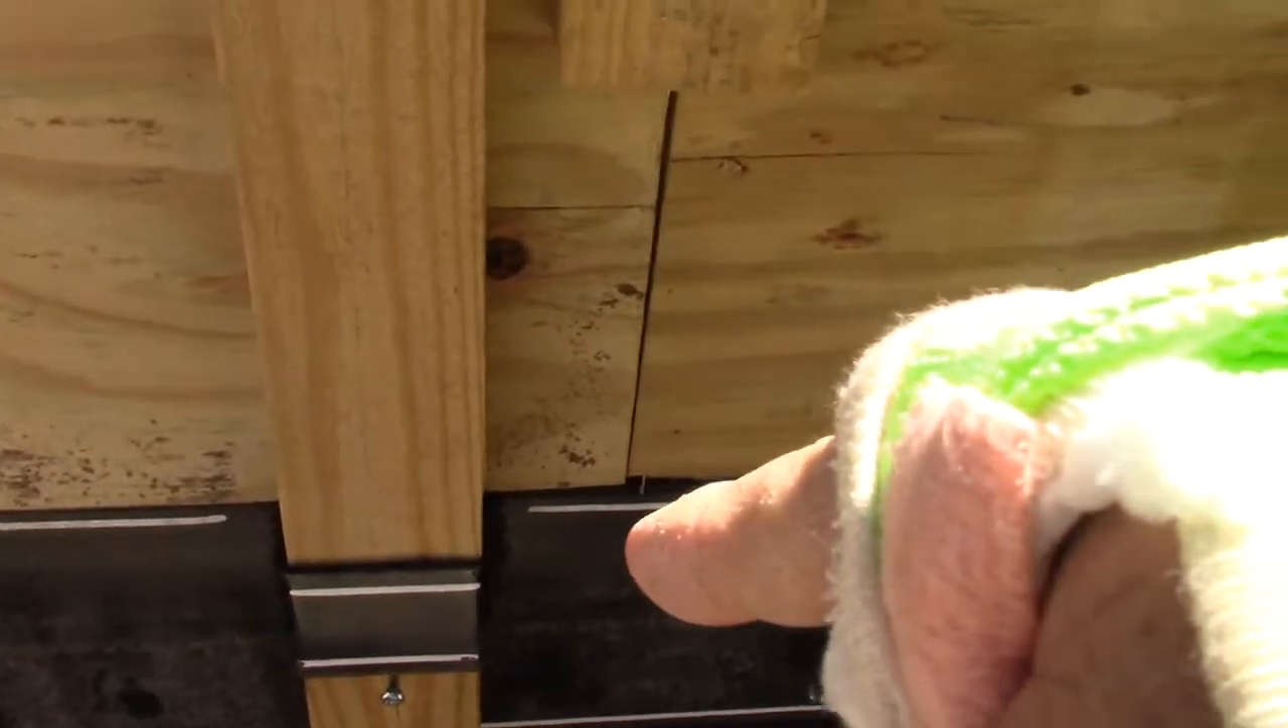And then my seams didn't really line up, uh, with these posts.